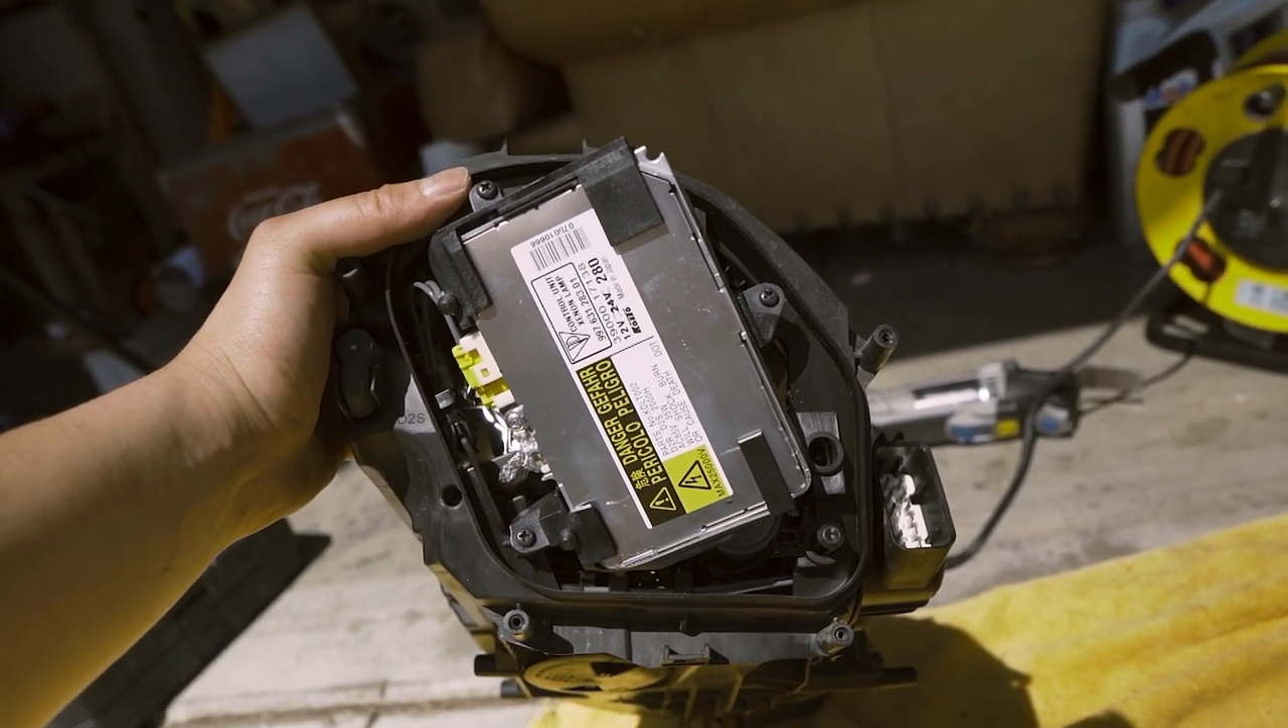As you can see we have the back of this housing off.